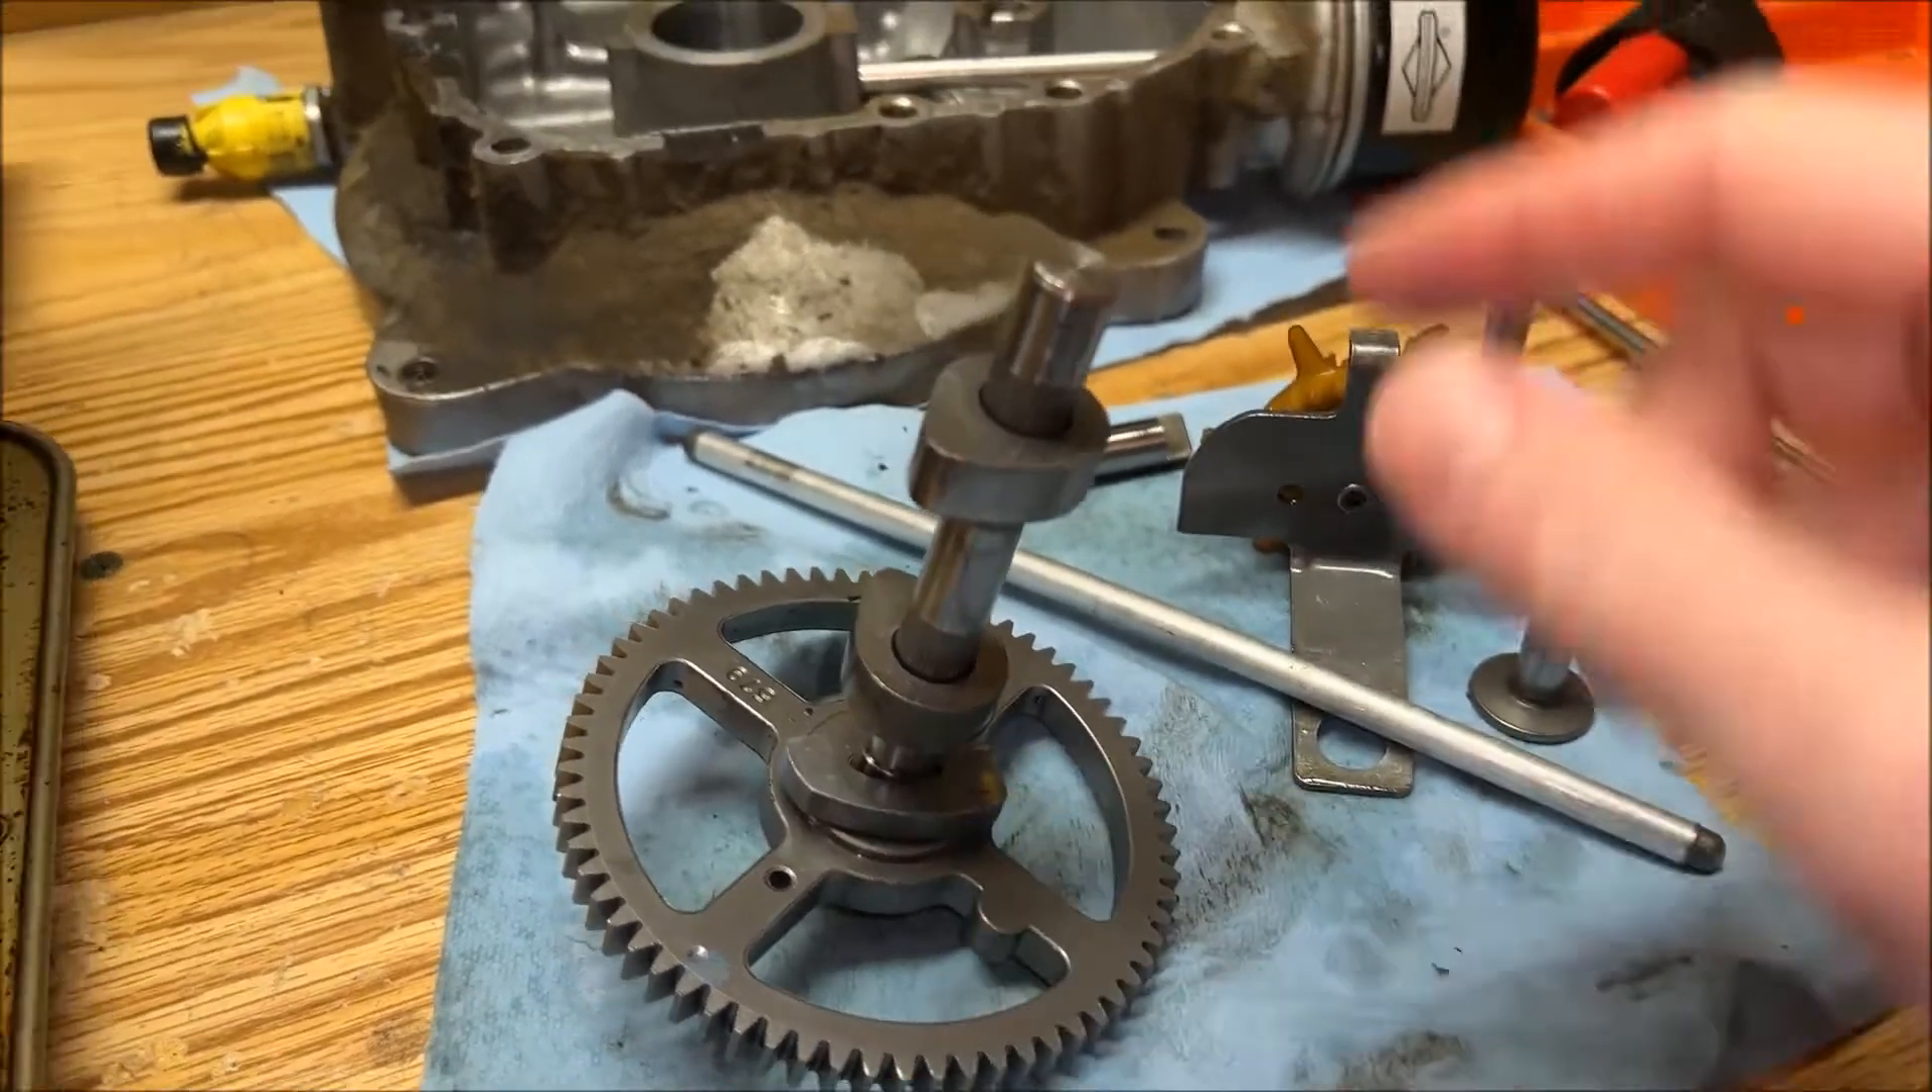I went ahead and pulled the cover off and took the cam out.